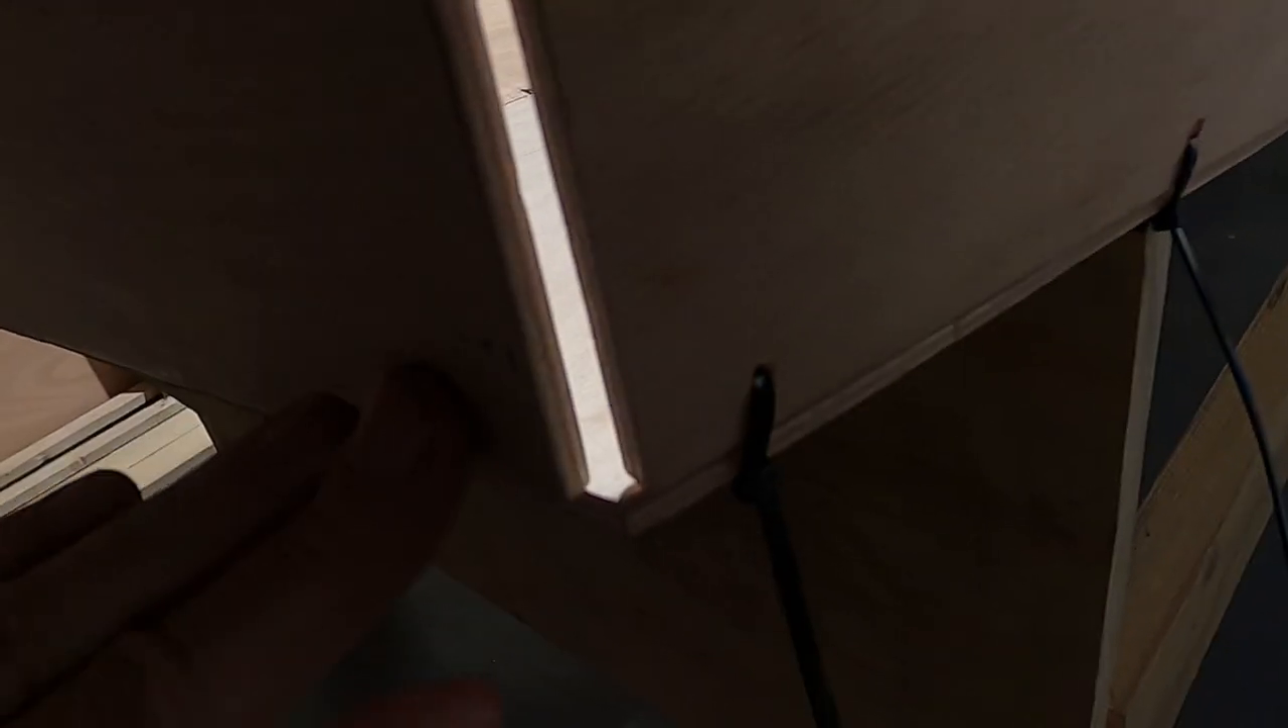And as you can see, there is a gap. The transom is sticking outside and you have to push the transom inside.